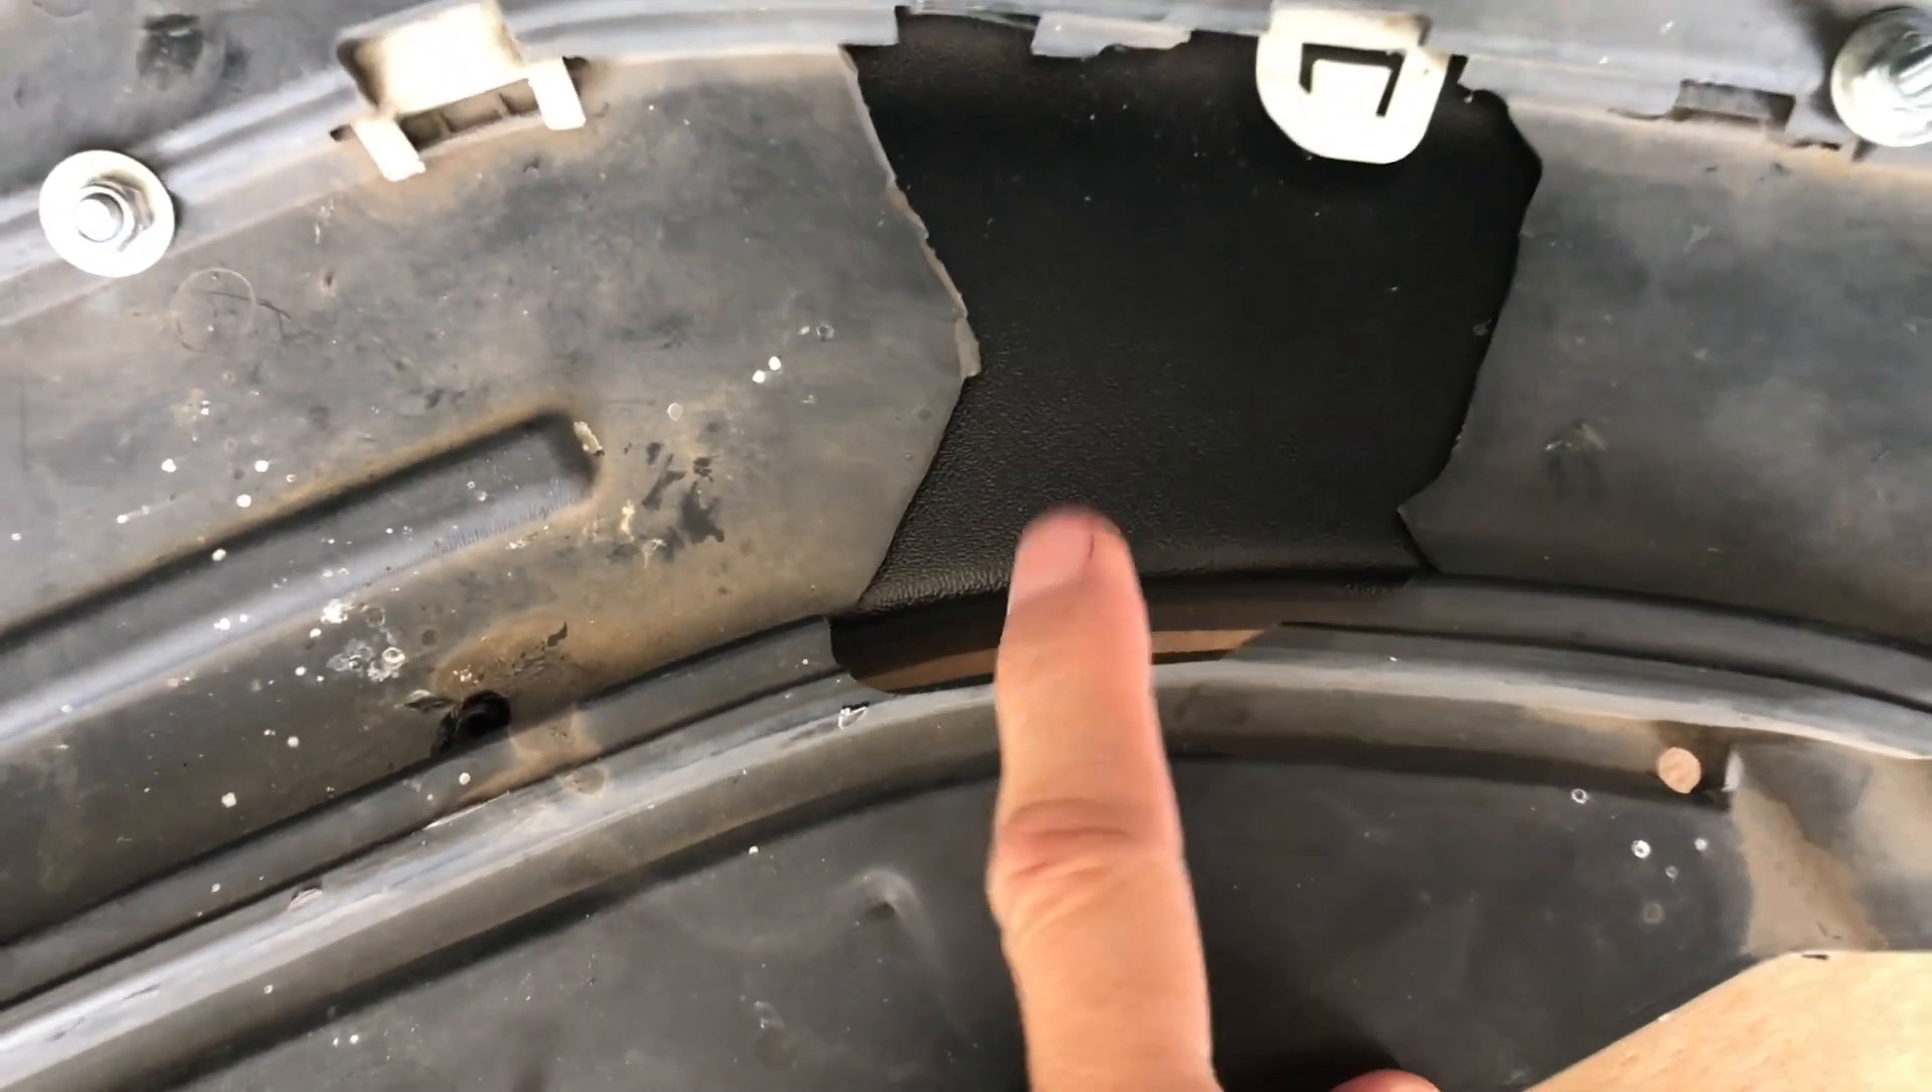This hole is covered by the splitter but there is still small hole right here that's not covered.